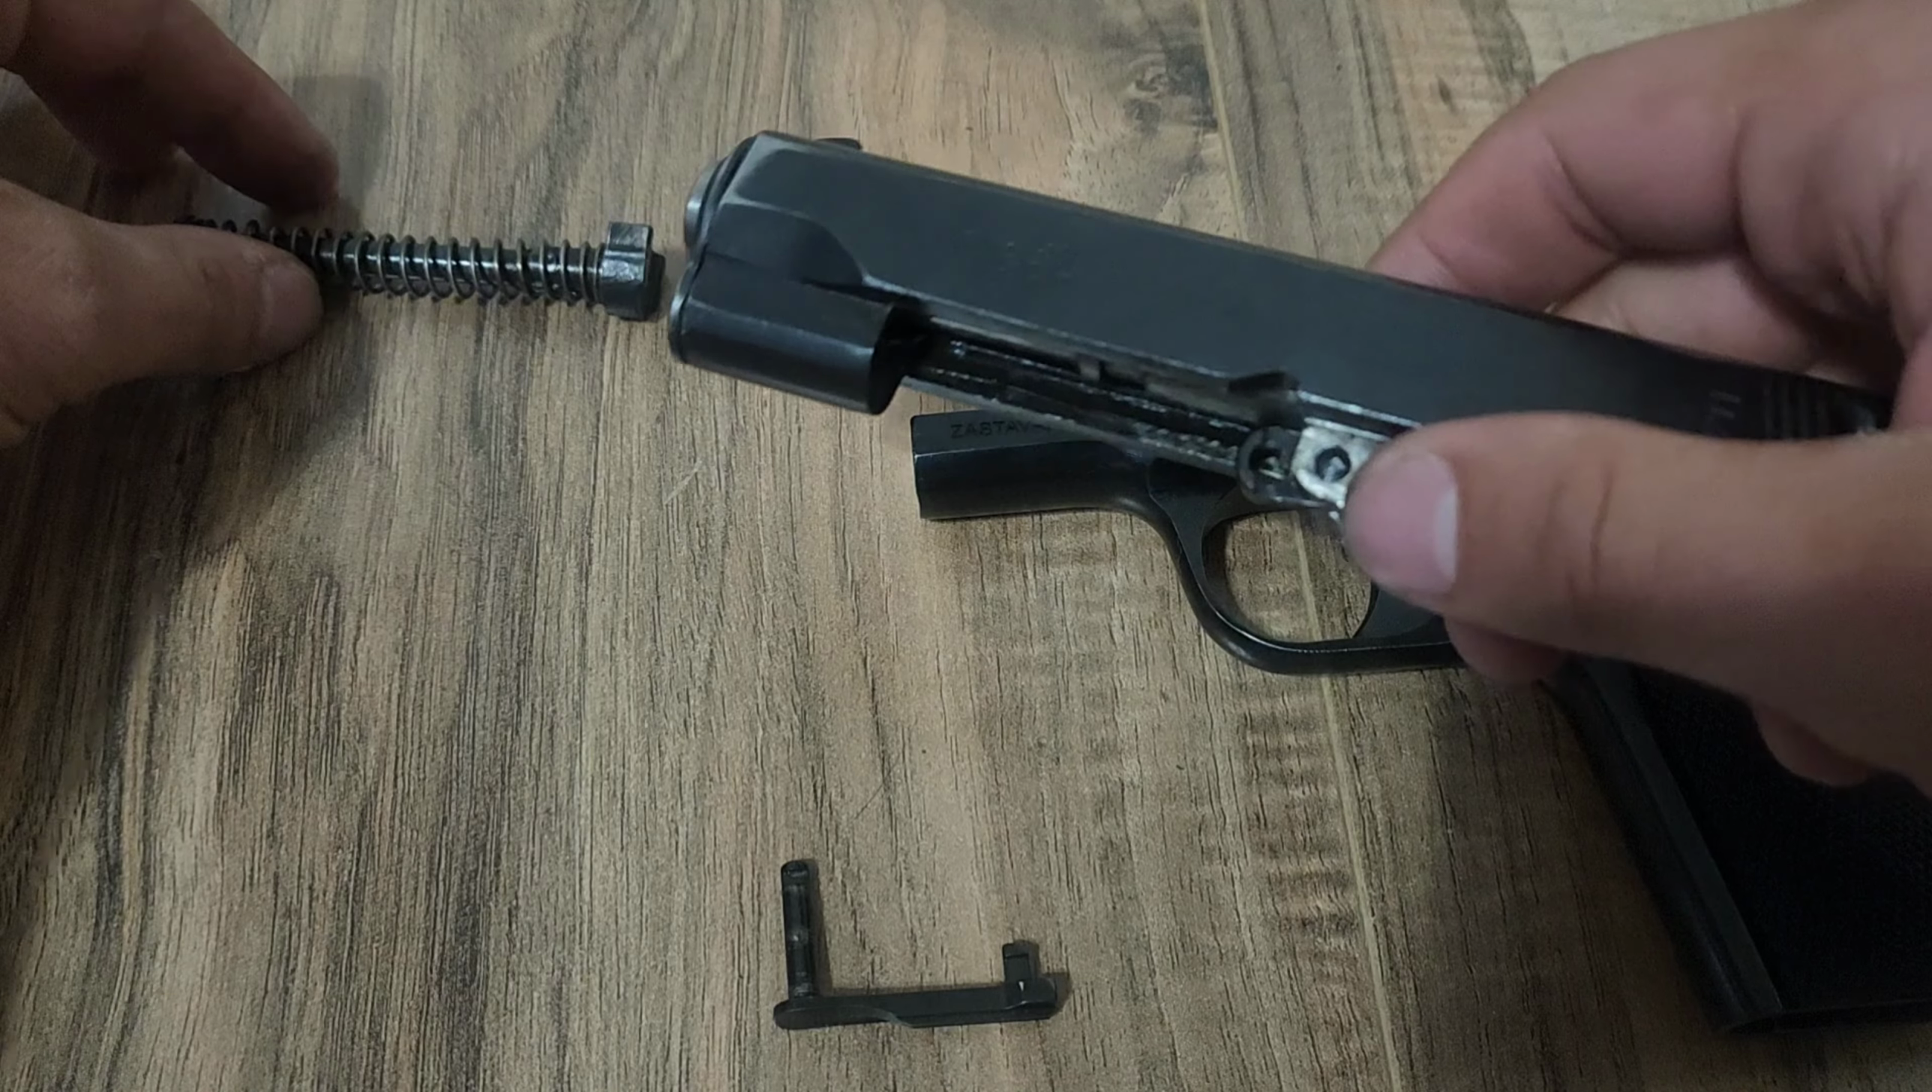That's your spring guide rod out.